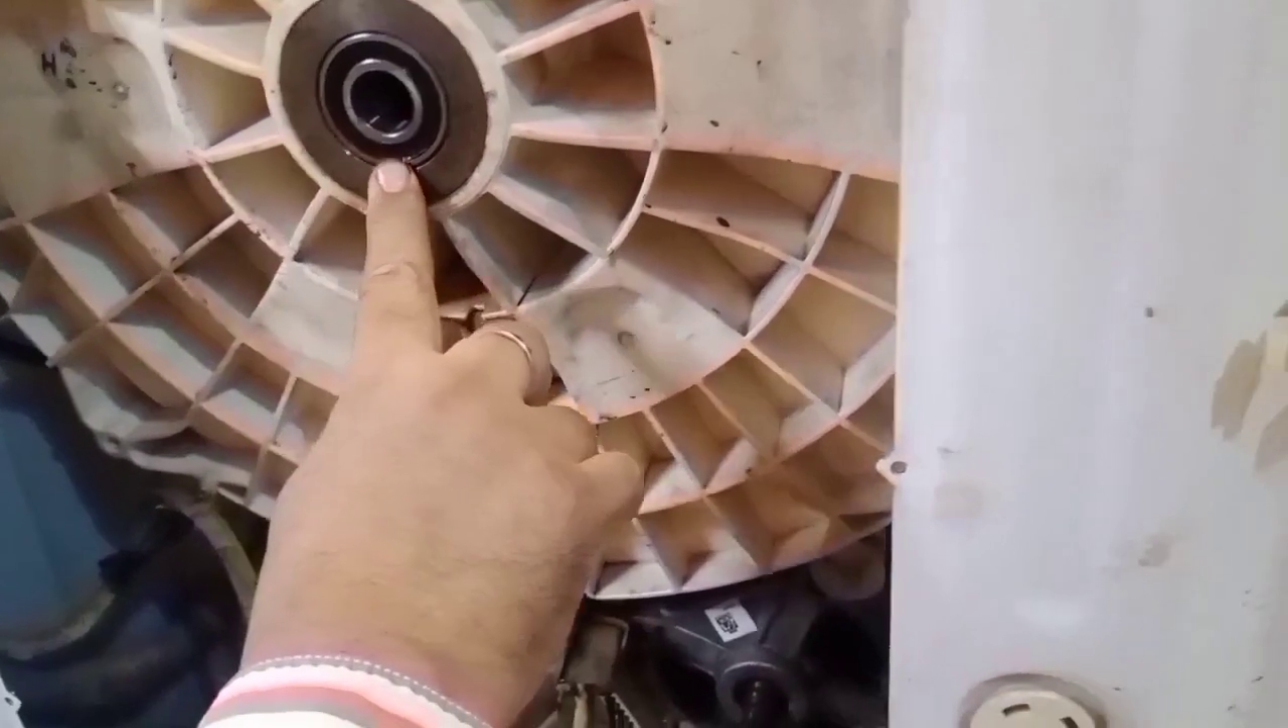दोस्तों बेरिंग अच्छे से लग चुकी है आप मोशन भी देख पाएंगे अच्छे से हो रहा है।